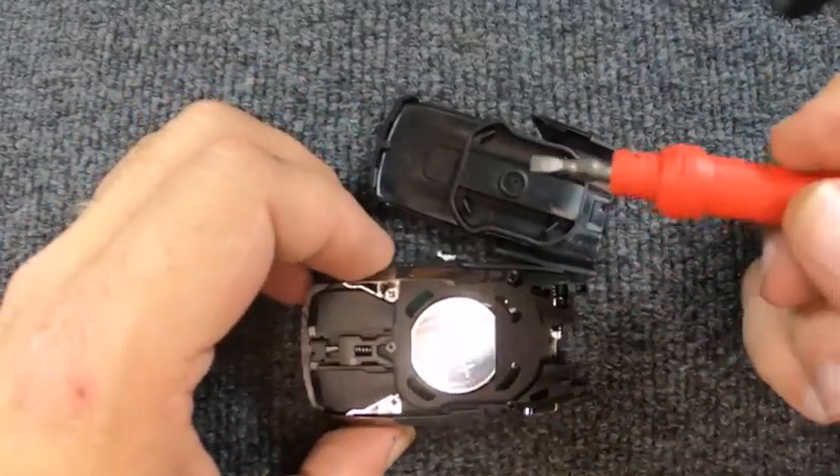We'll put it back in and just slowly lift up and you notice the back cover came off.